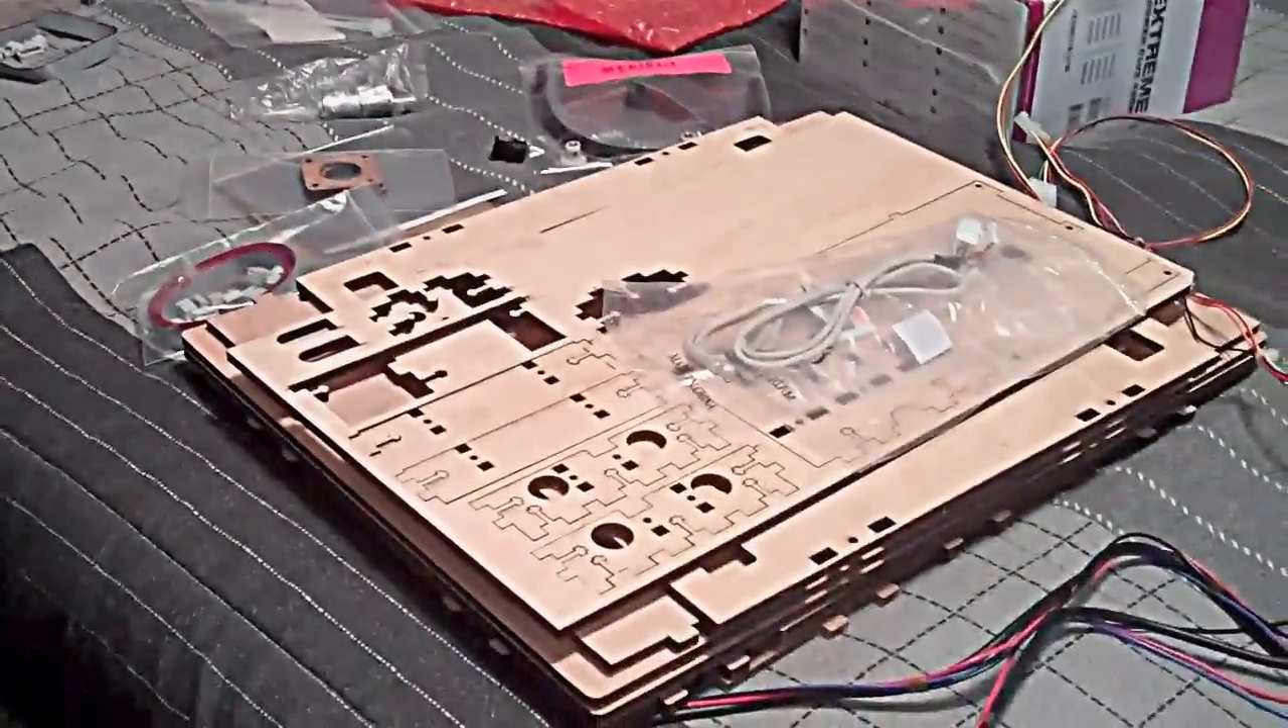I haven't even built the outside yet.